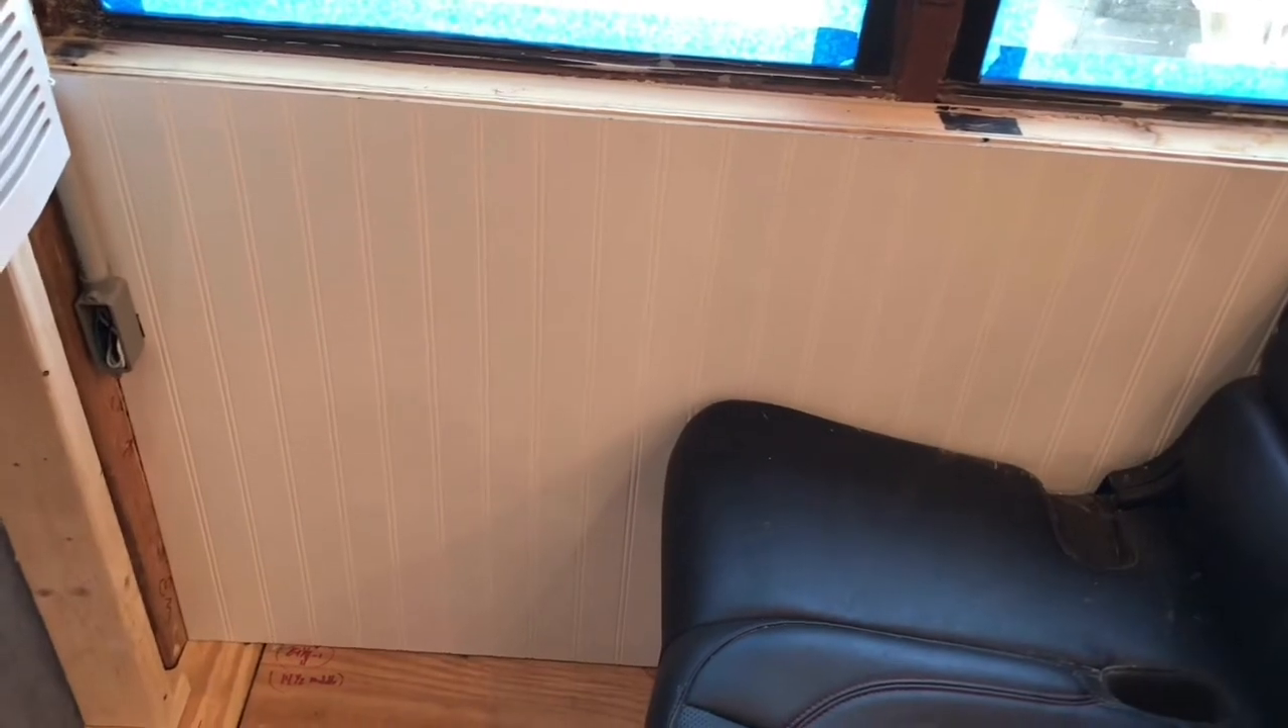I'm at a point of no return now since I got my finished board in.